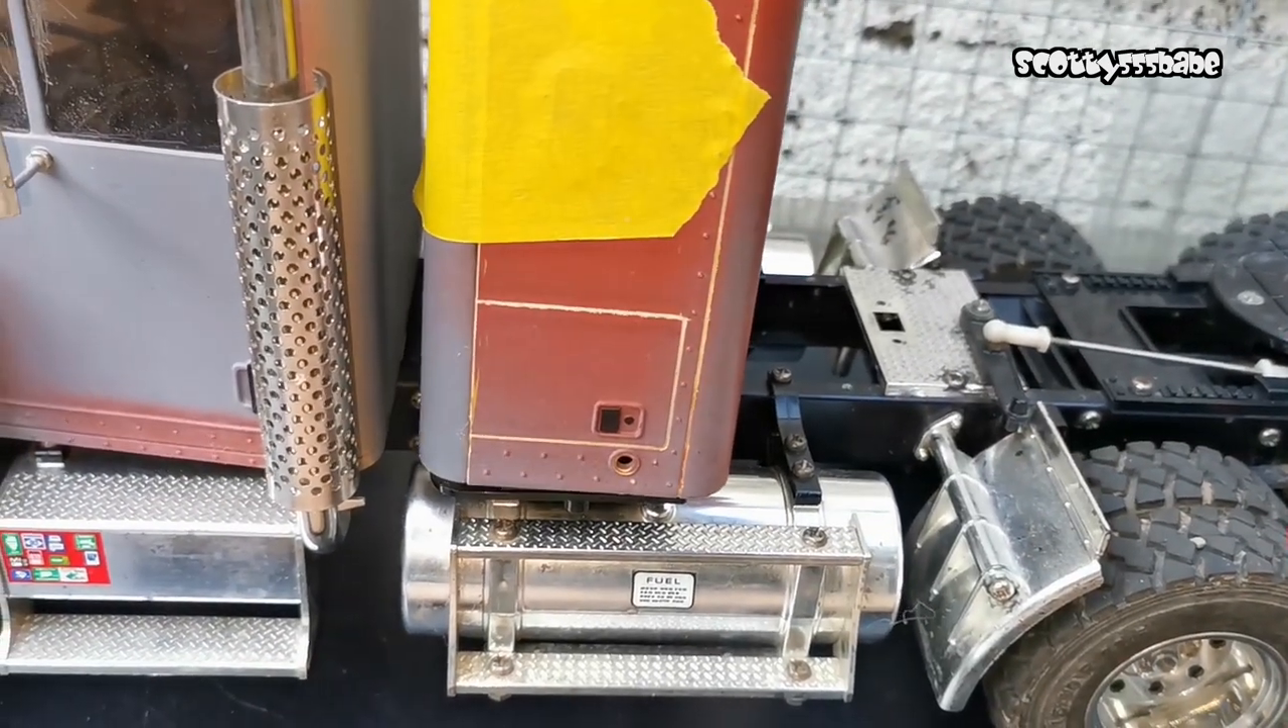I've just held the sleeper together with a bit of tape.